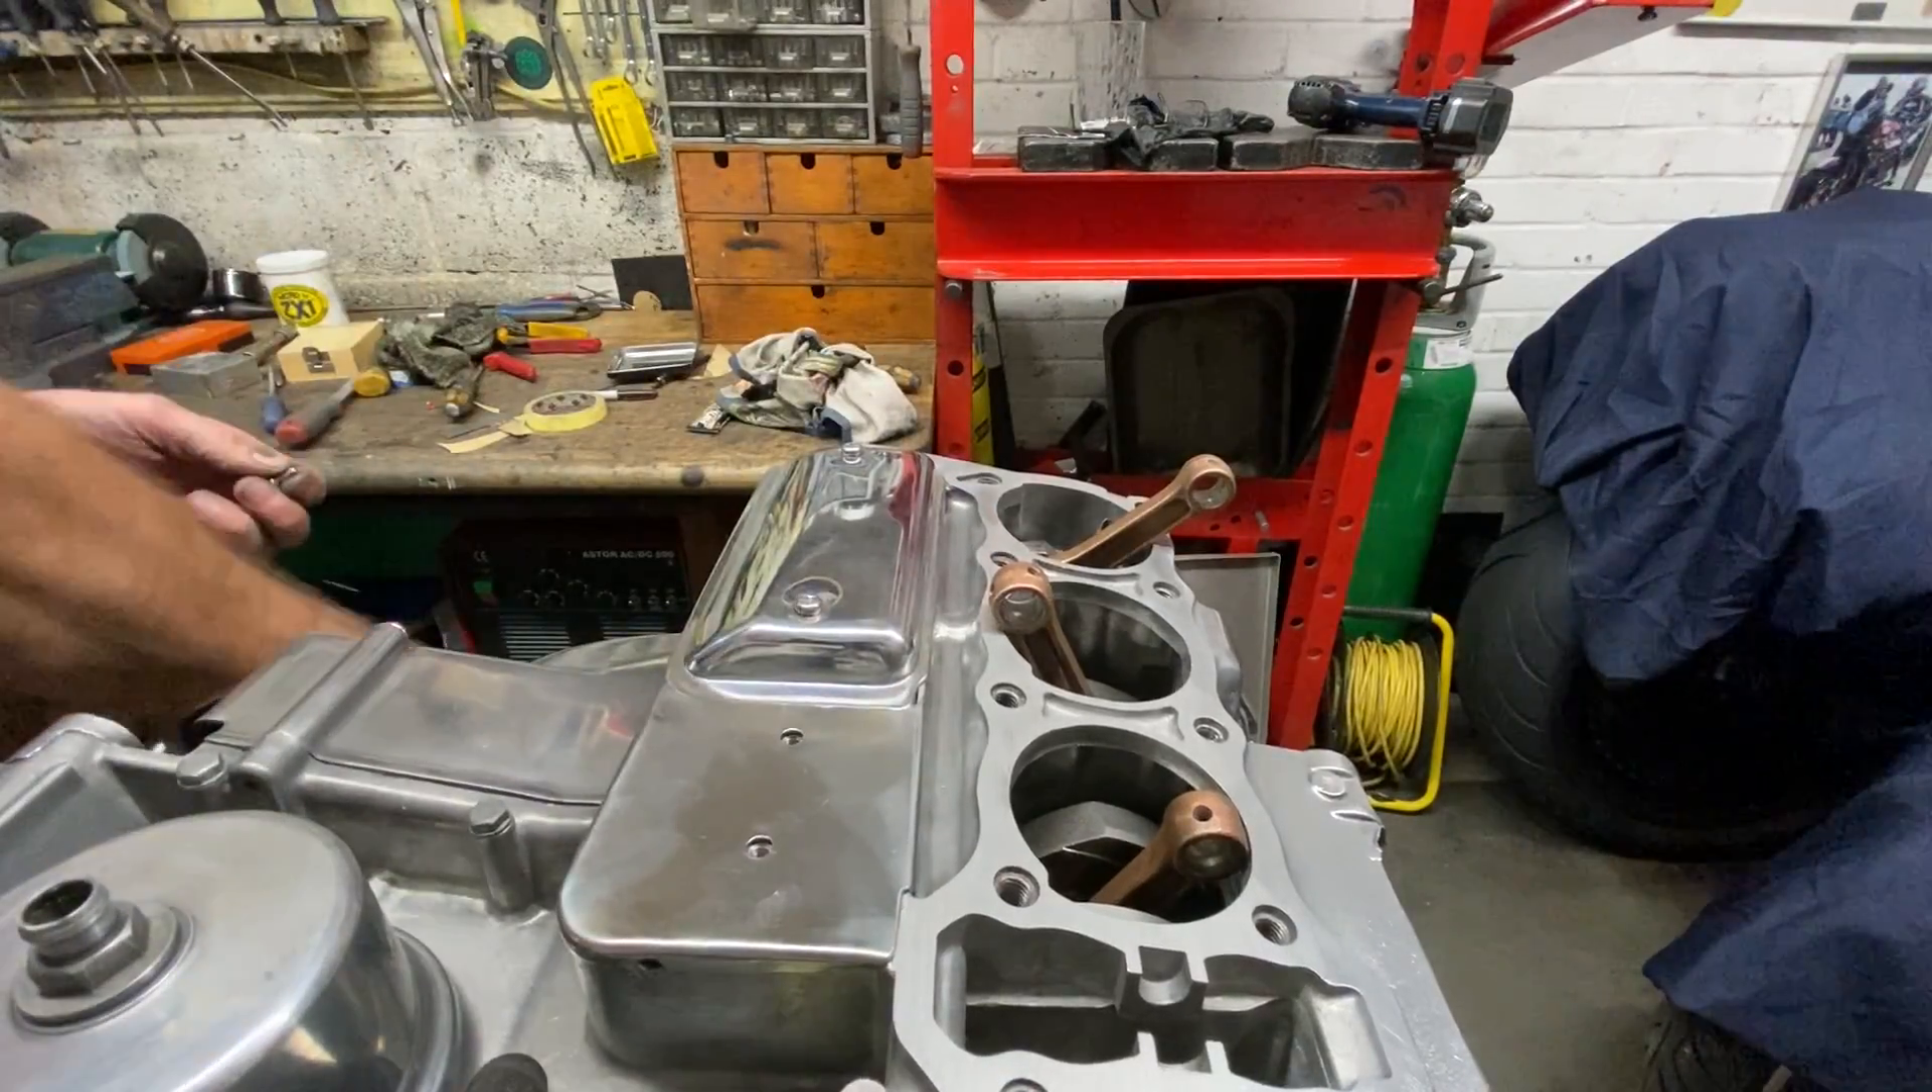With the cover polished, I returned to the garage and fitted it to the engine.